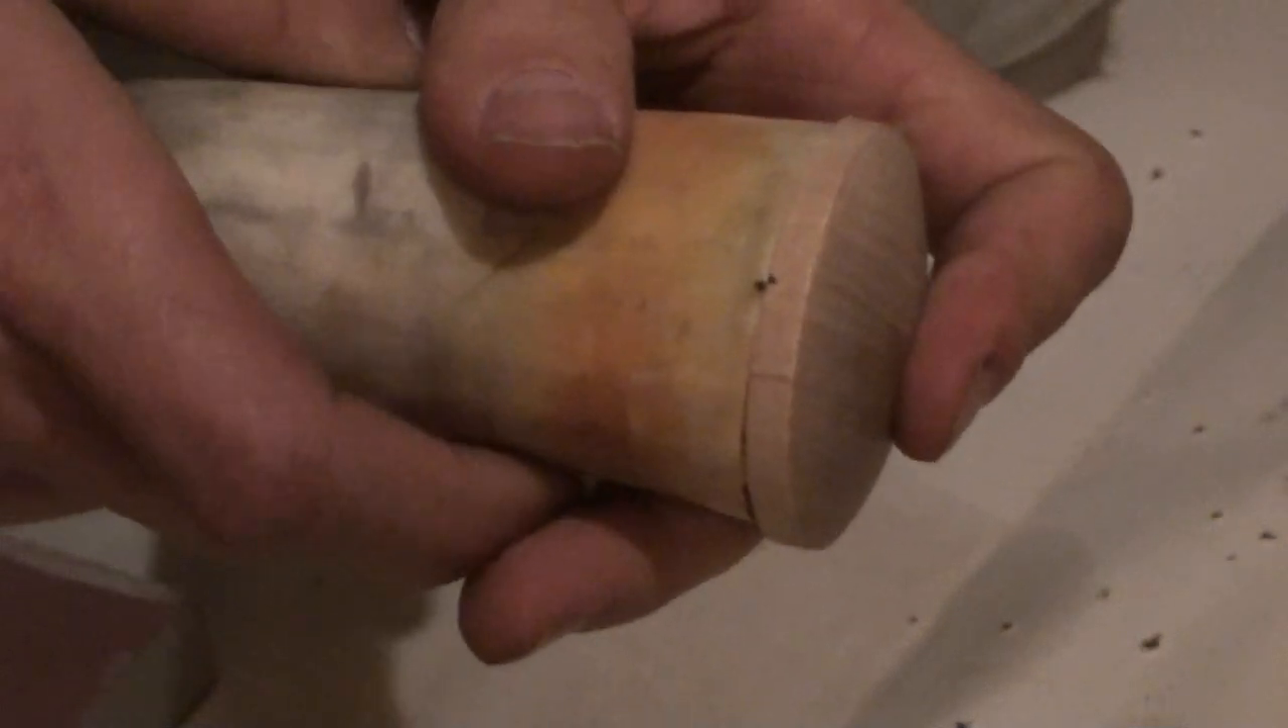Okay, we got our plug in there, and it's pretty flush, it's pretty good.